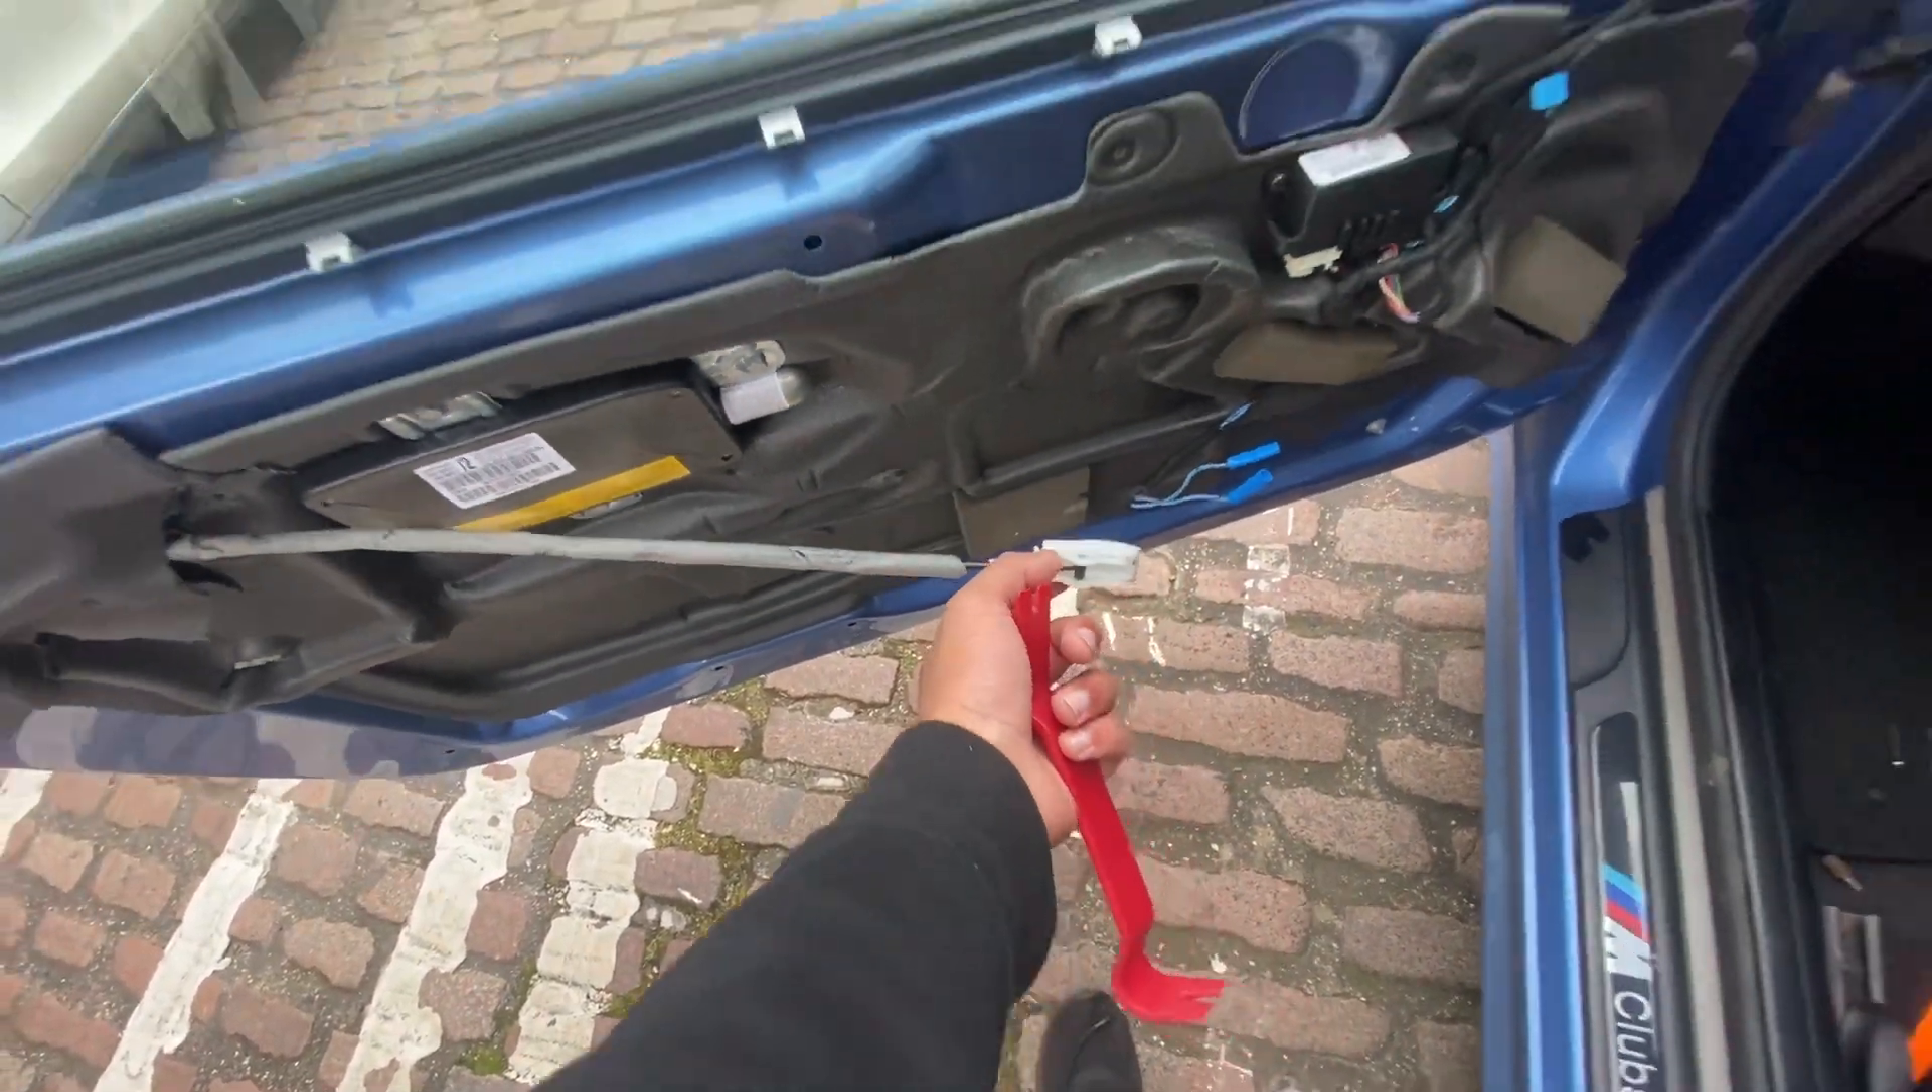Anyway guys, we've got the screws out. Door card is off.